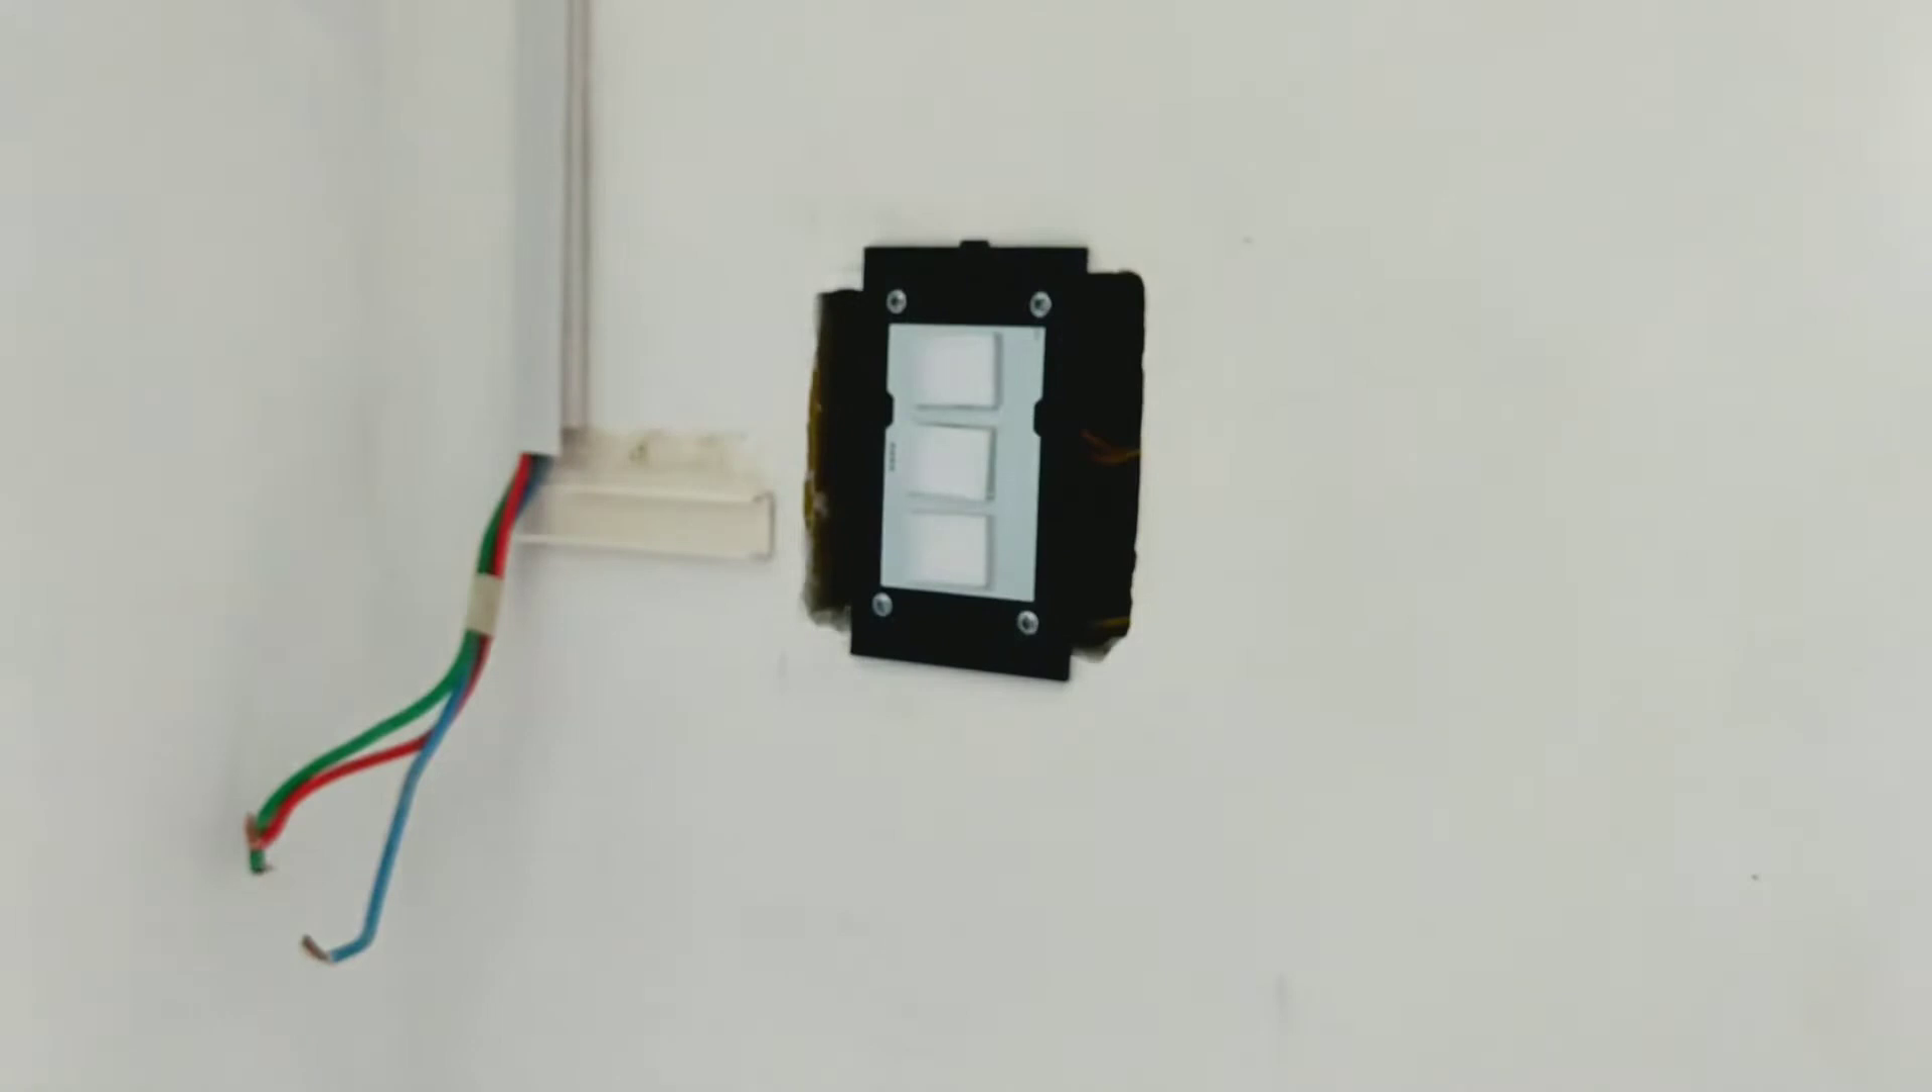O interruptor em posição, agora basta colocar a tampinha.